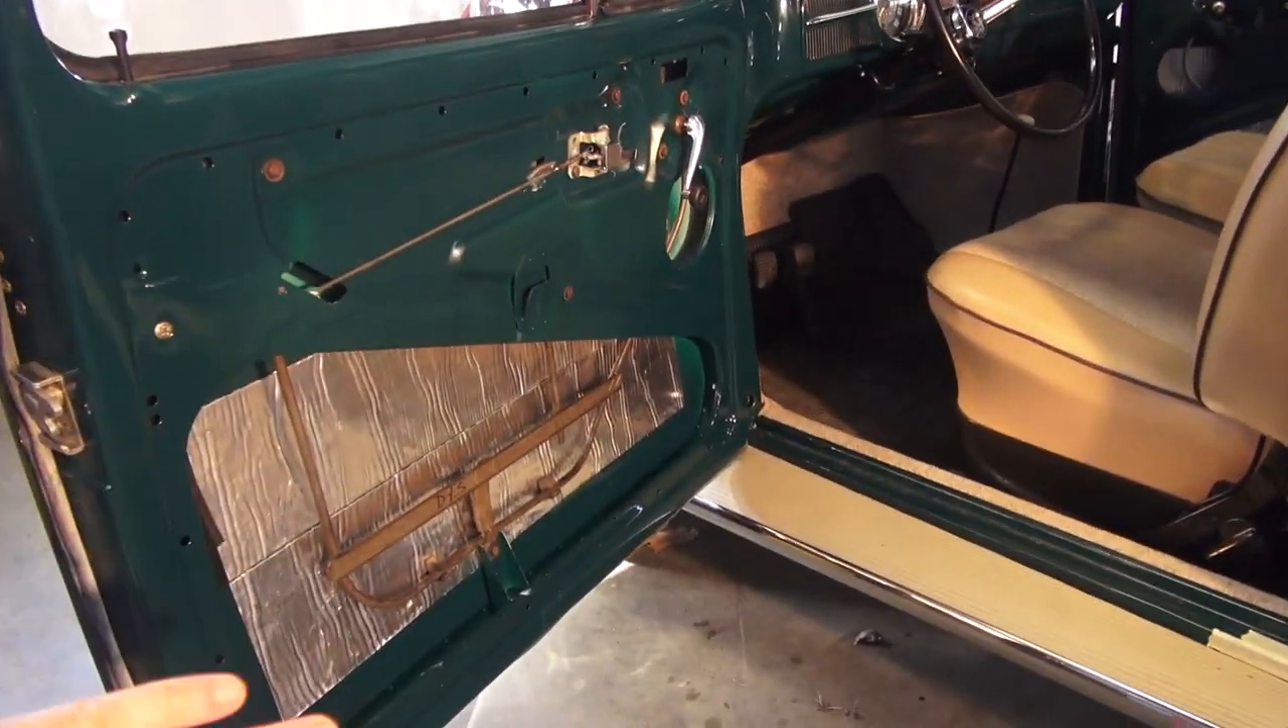This door is pretty much already assembled I just have to put the door panel on and the barrier there before the door panel to stop rain from touching the back of the panel.